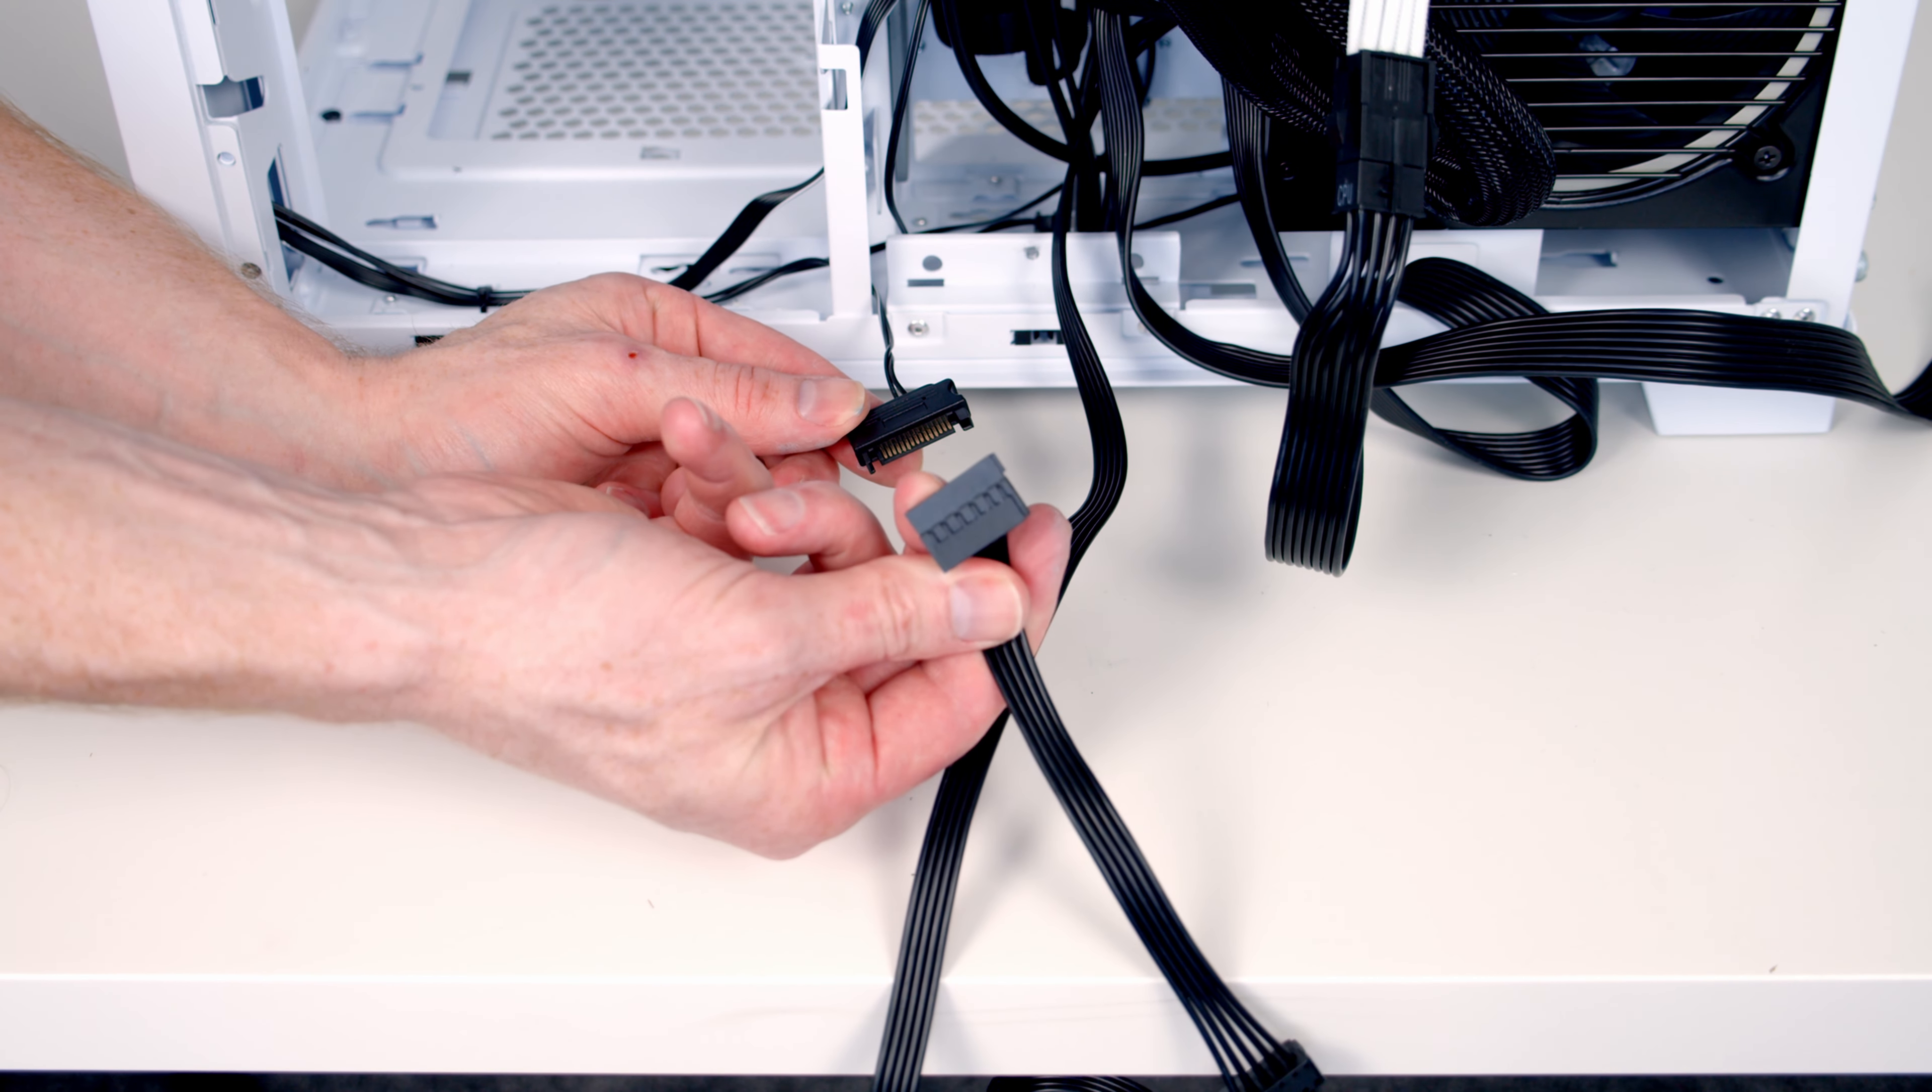So last thing to do is plug the SATA cable coming from our case into the SATA cable from our power supply.